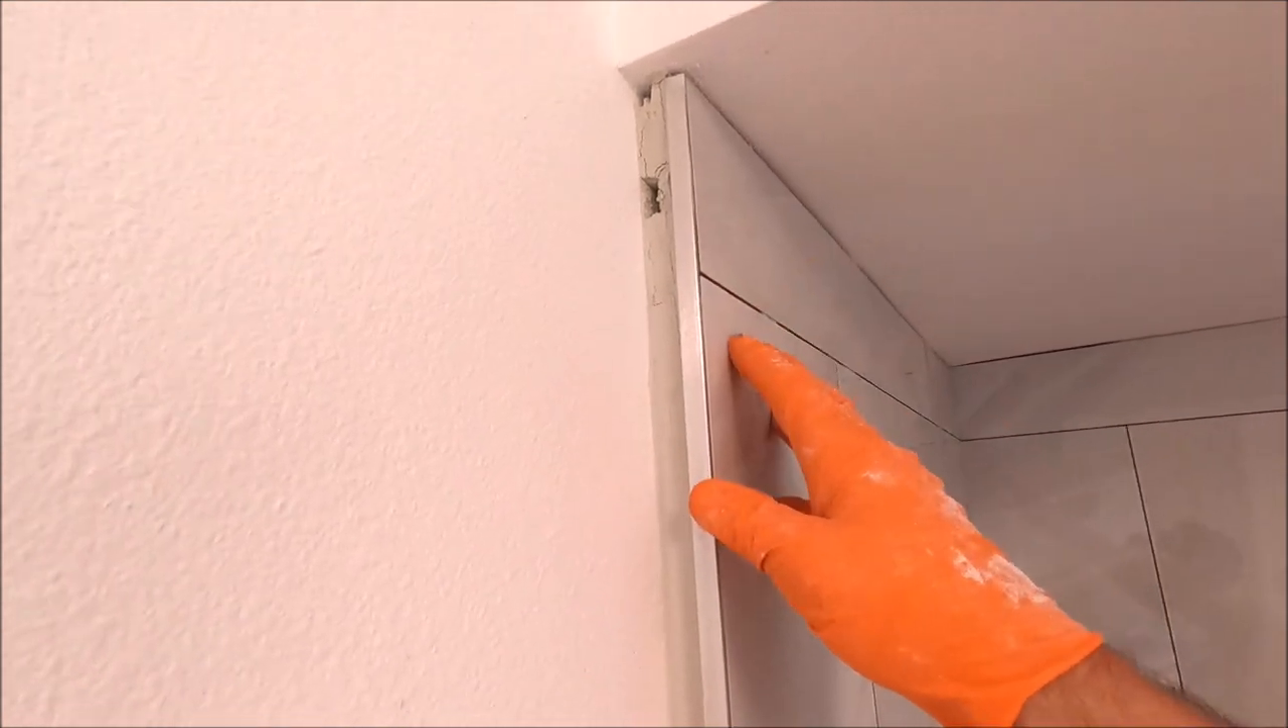We now have a large gap between the drywall and our tile that needs to be filled.